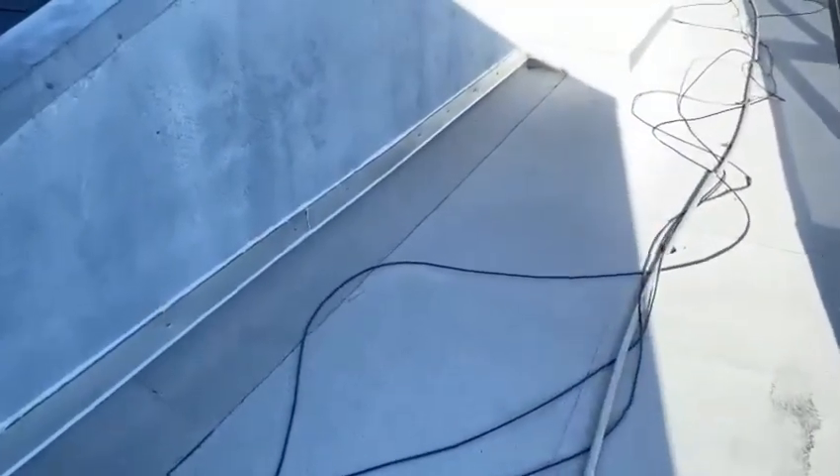Look at that beautiful wall flashing installed all the way along here.